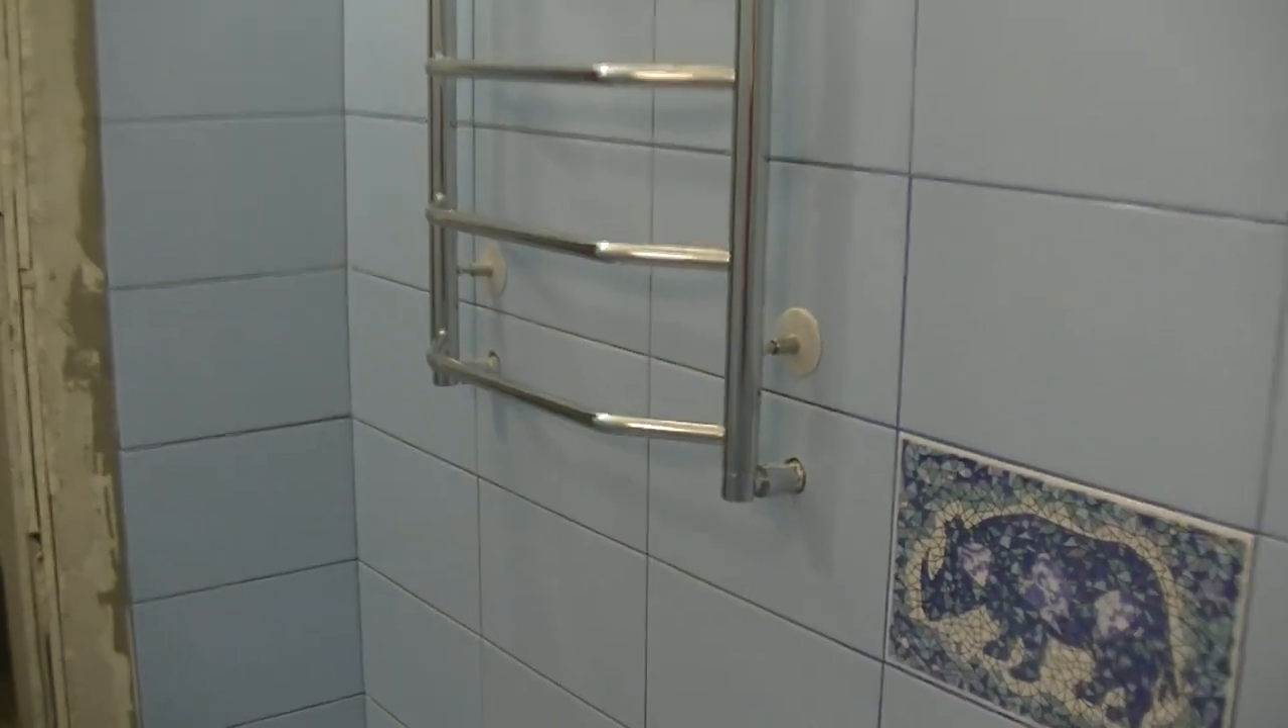Полотенцесушитель окончательно установлен. Осталось только здесь поставить декоративные заглушки.